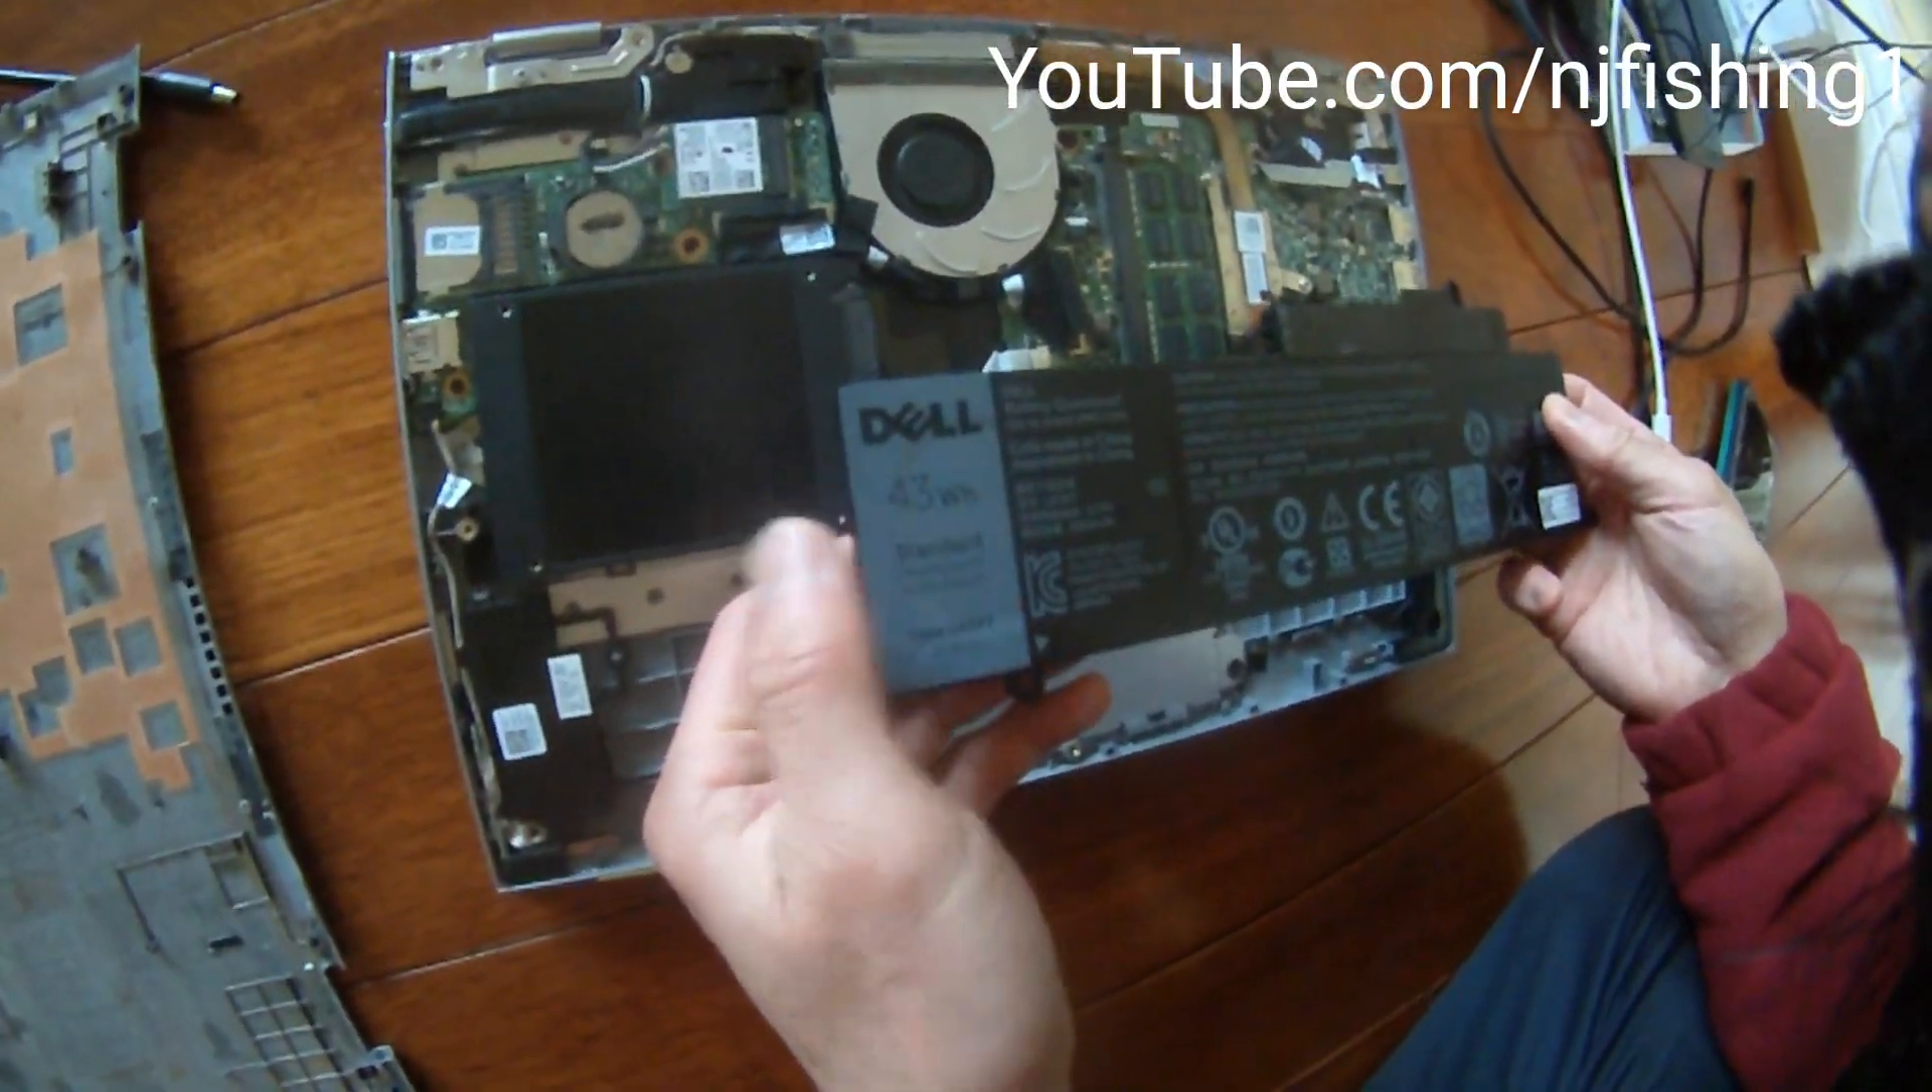So, the battery is just disconnected here.